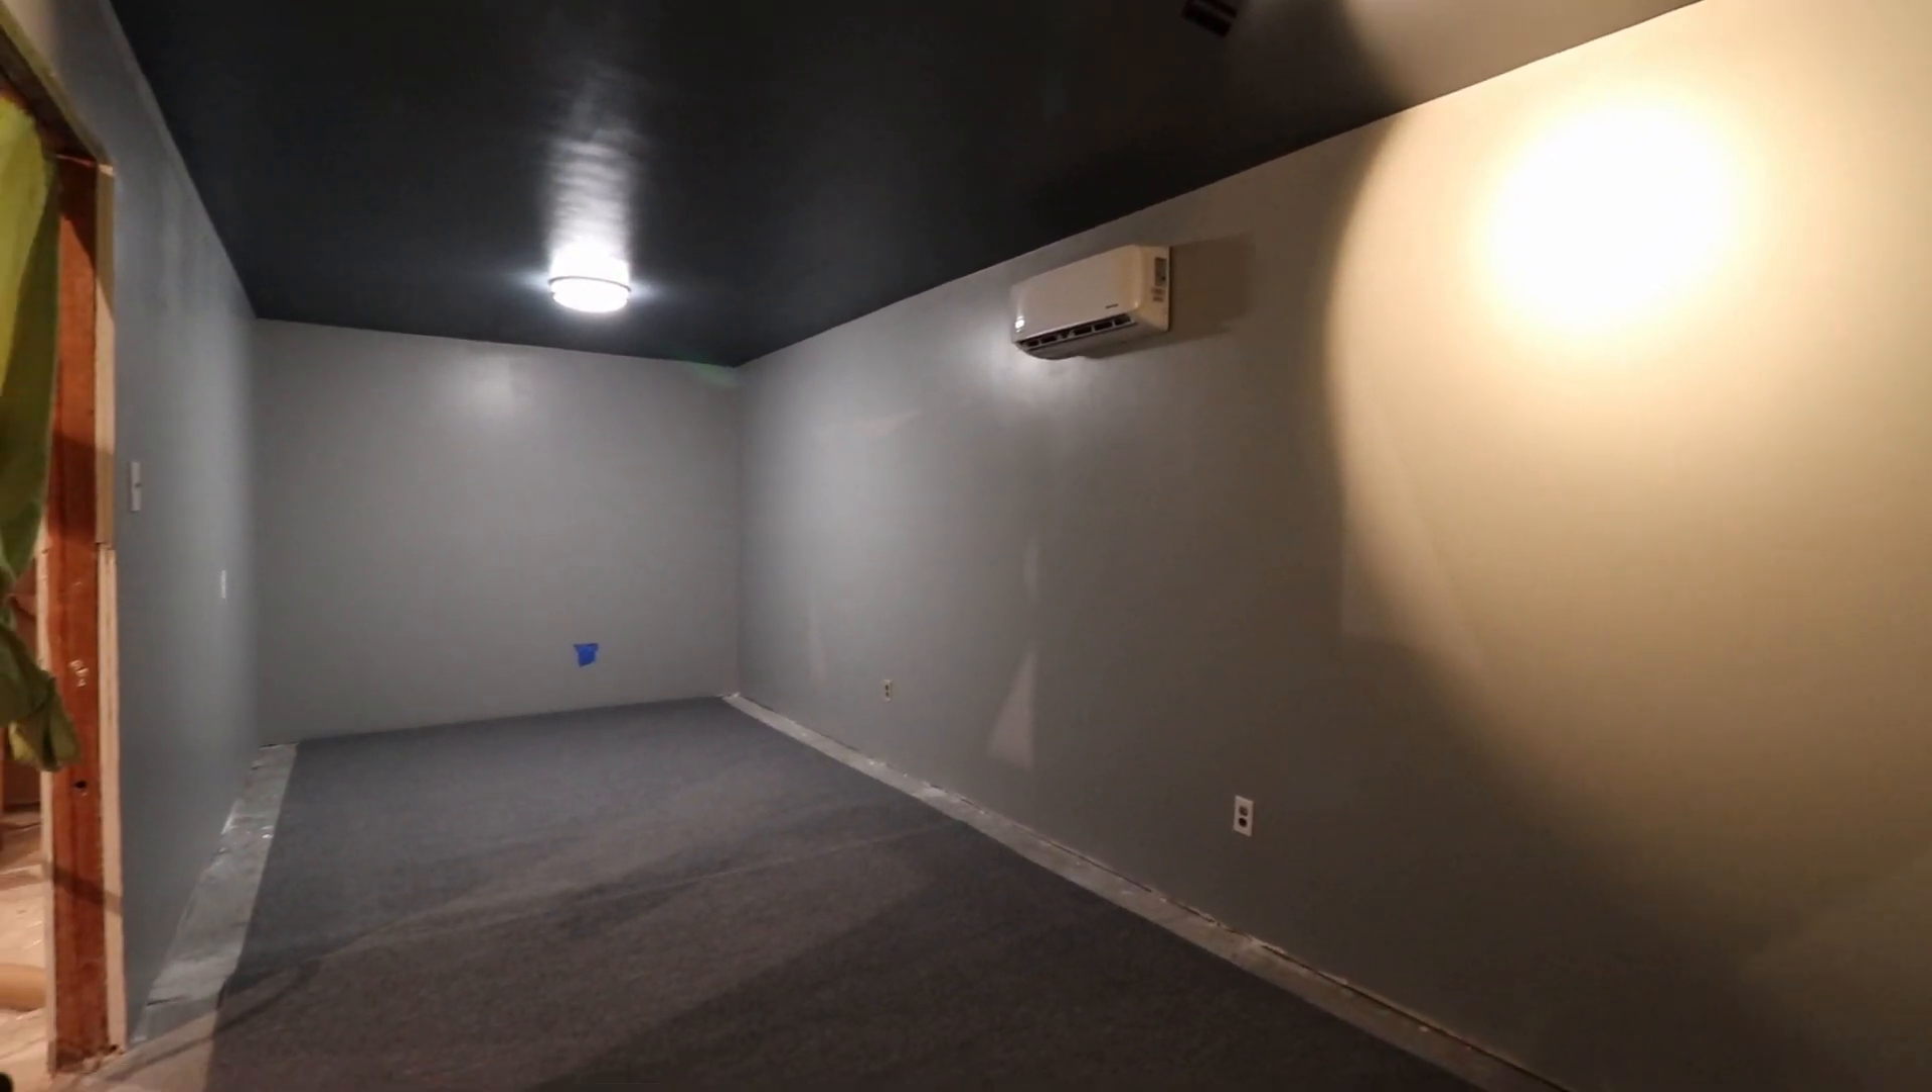So, as you can see, not only did I get the painting done, but I got the lights in, the AC in, and some carpets put down.